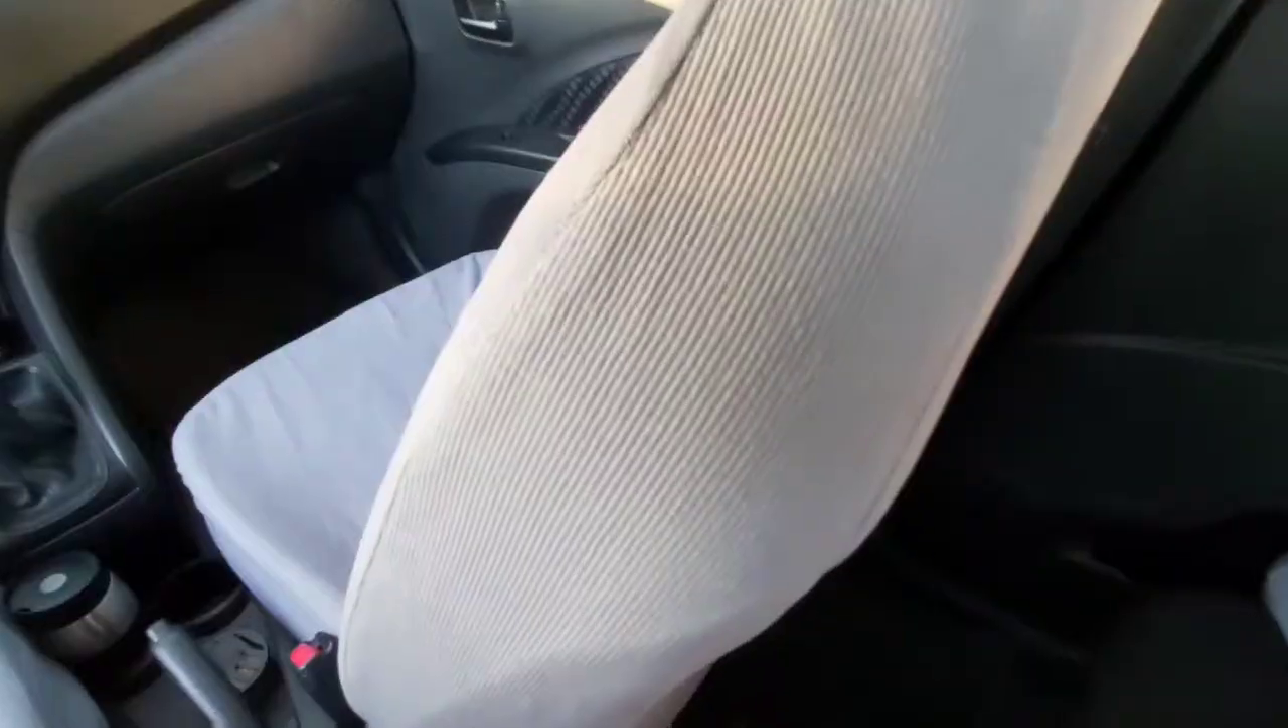Na-install na natin yung seat cover dito.